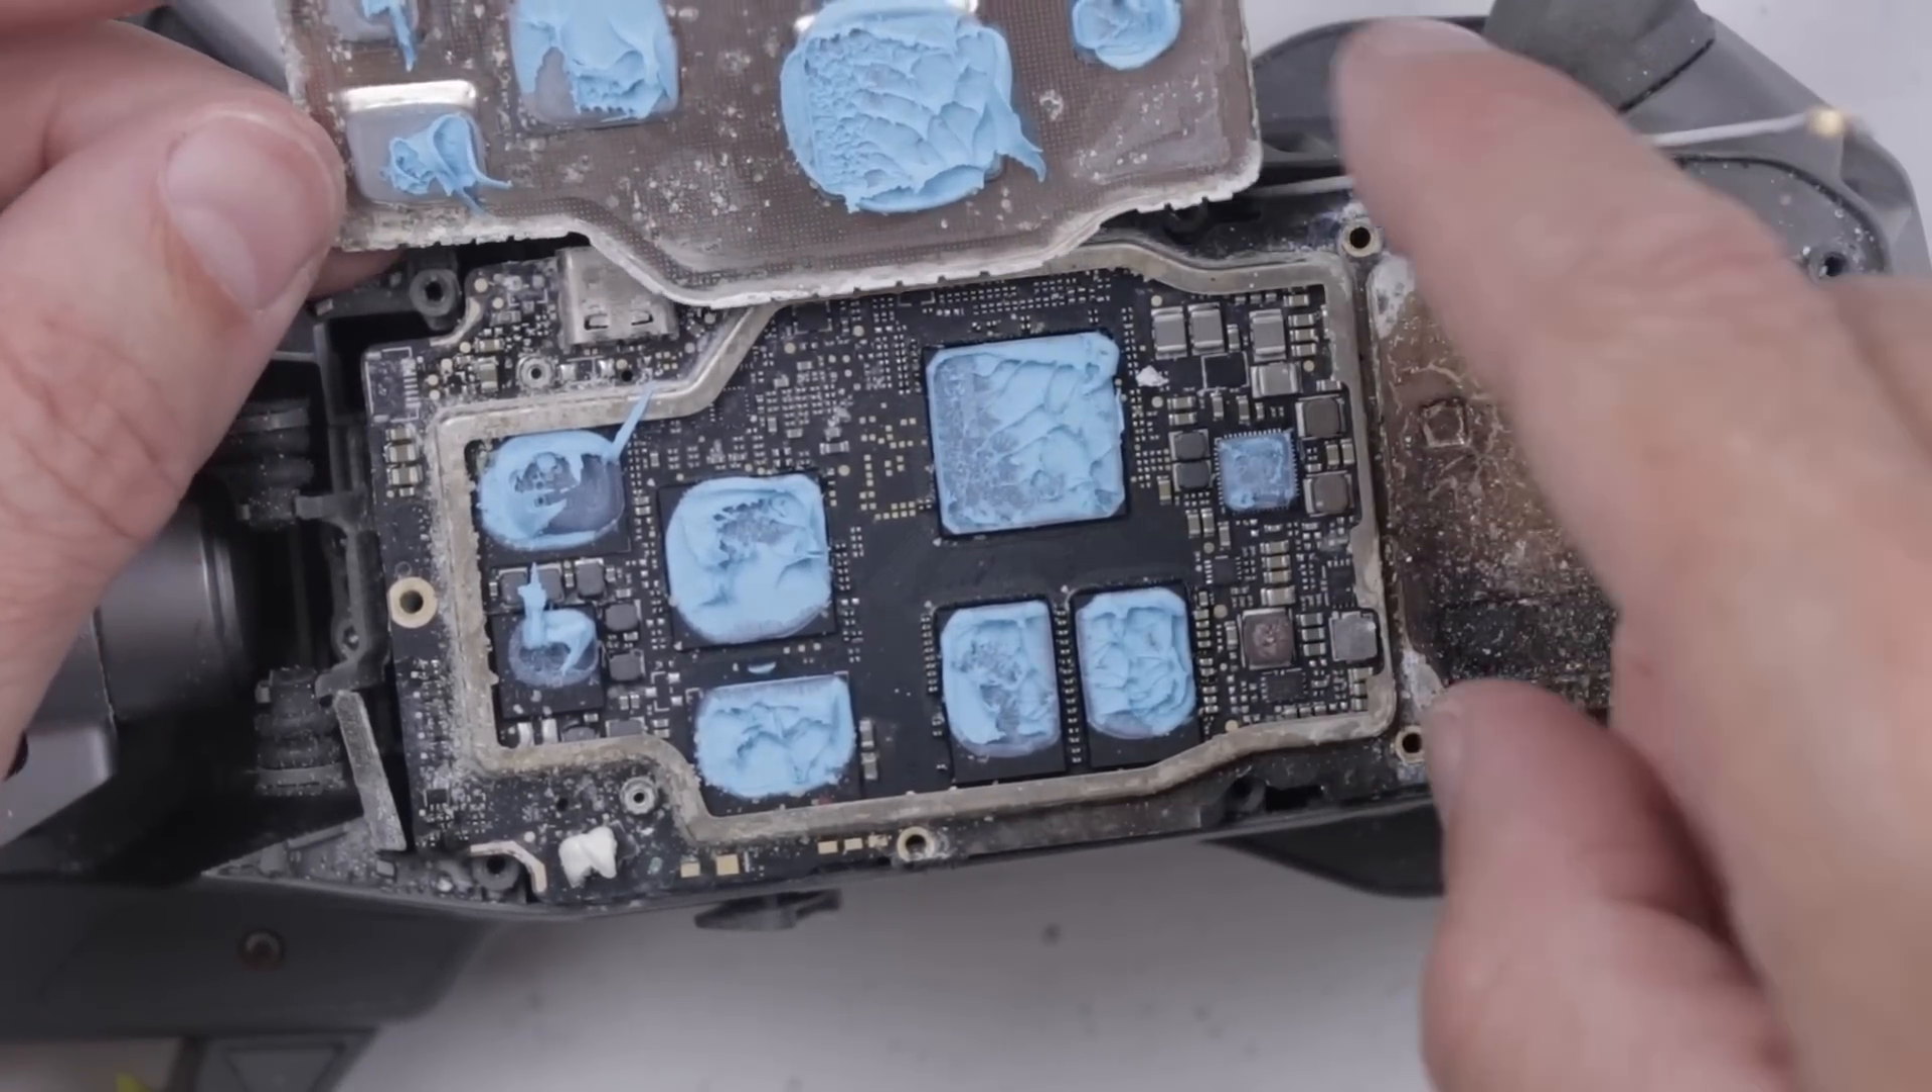And with this cover removed, this is the cleanest part of this board that I've seen so far.